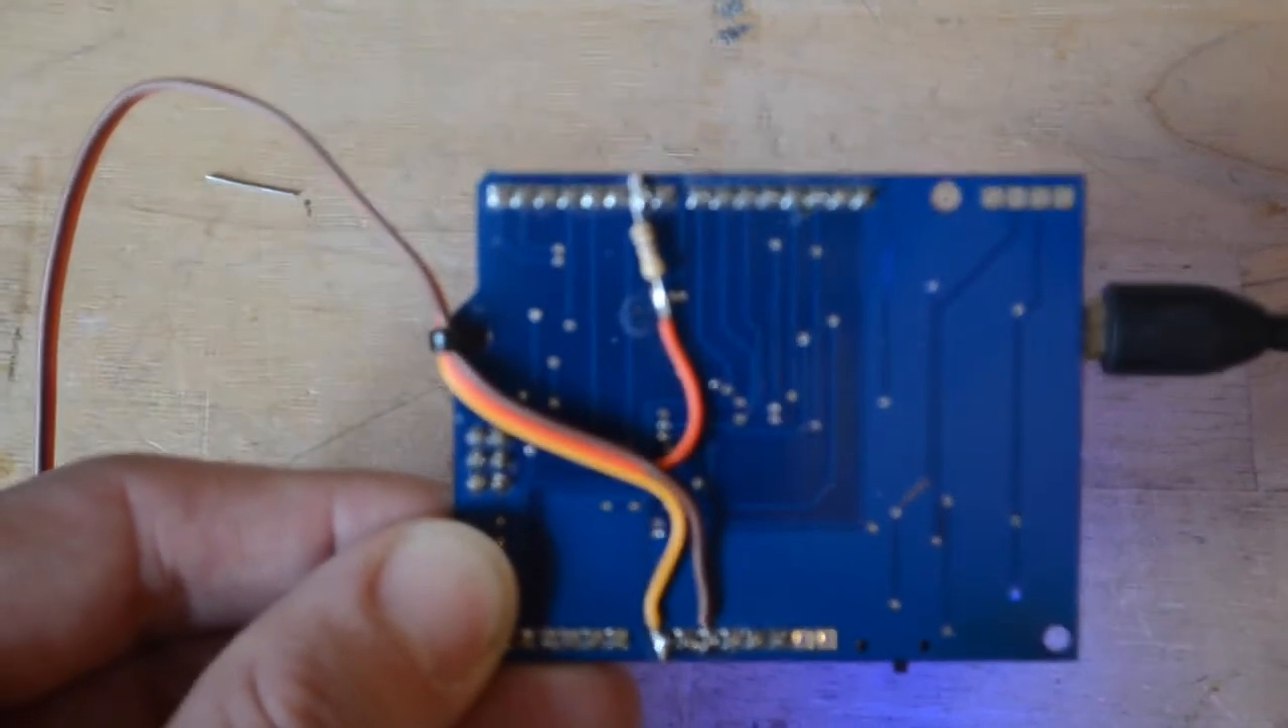I've added a 100 ohm resistor to the back of this board, and that's on the Digital 6 line.